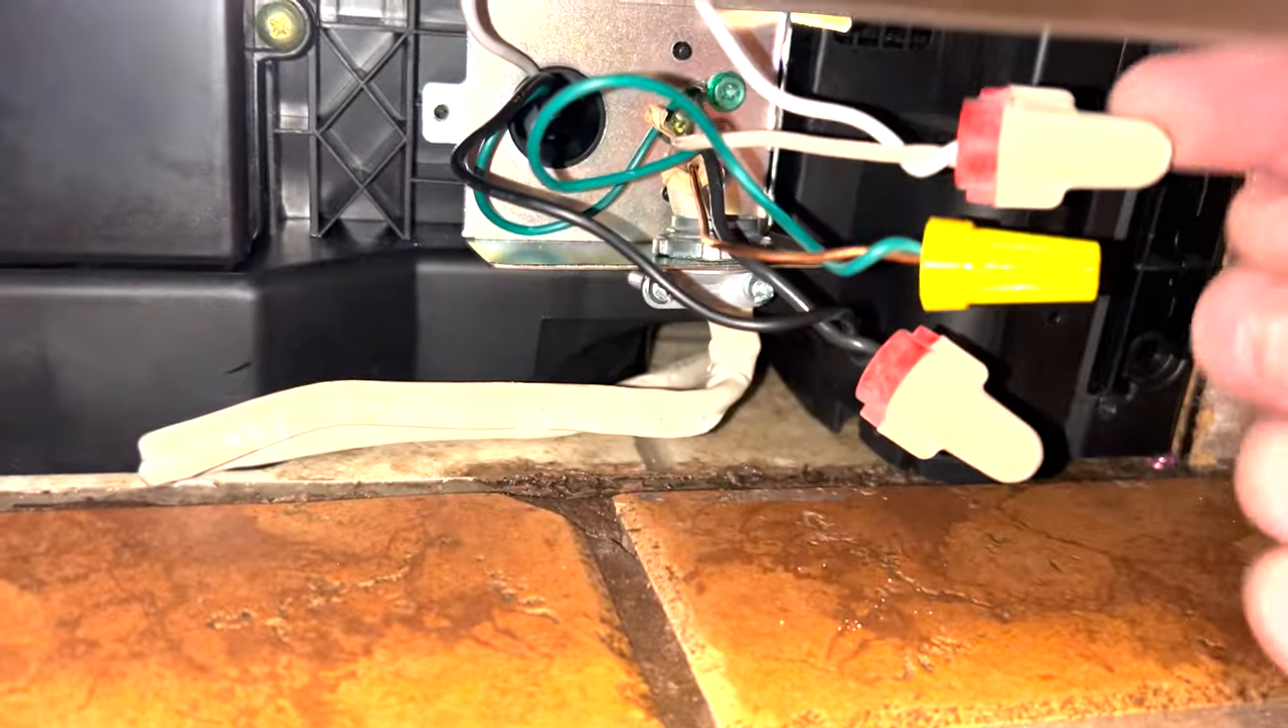All right, those connections are all made up. You can see these are good quality wire nuts.